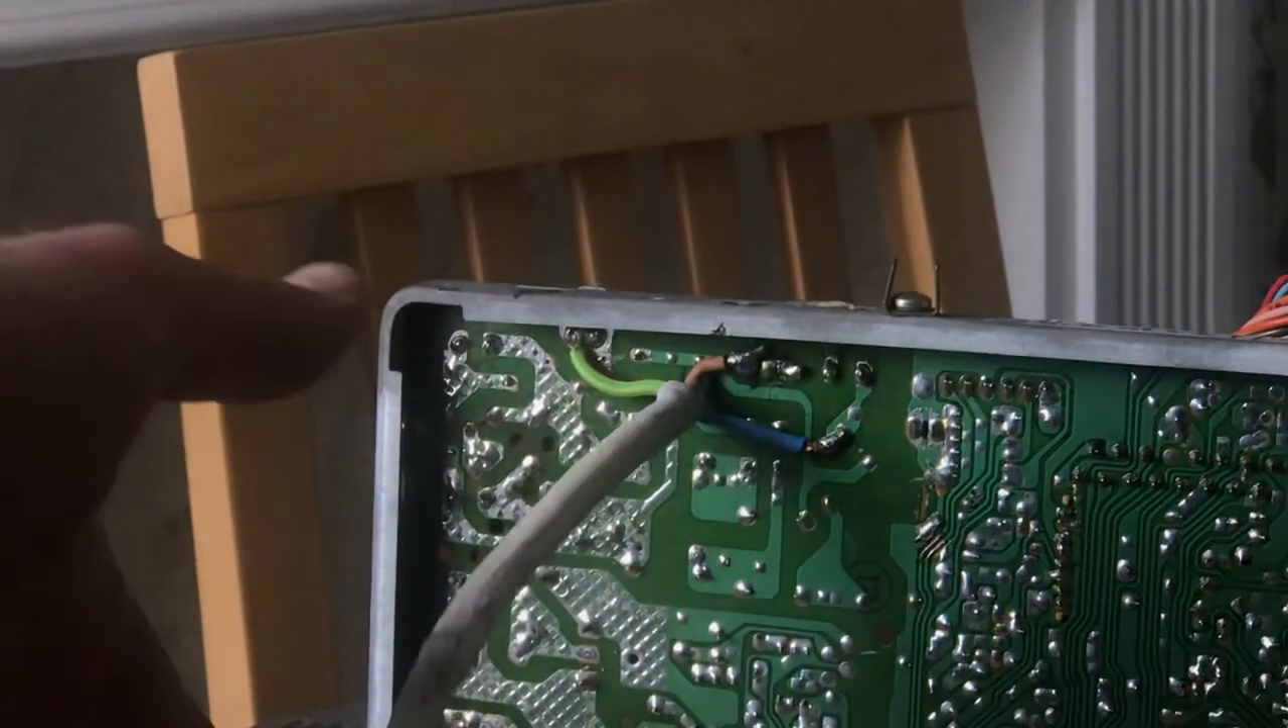I've just hardwired my ac now to a normal three core cable.